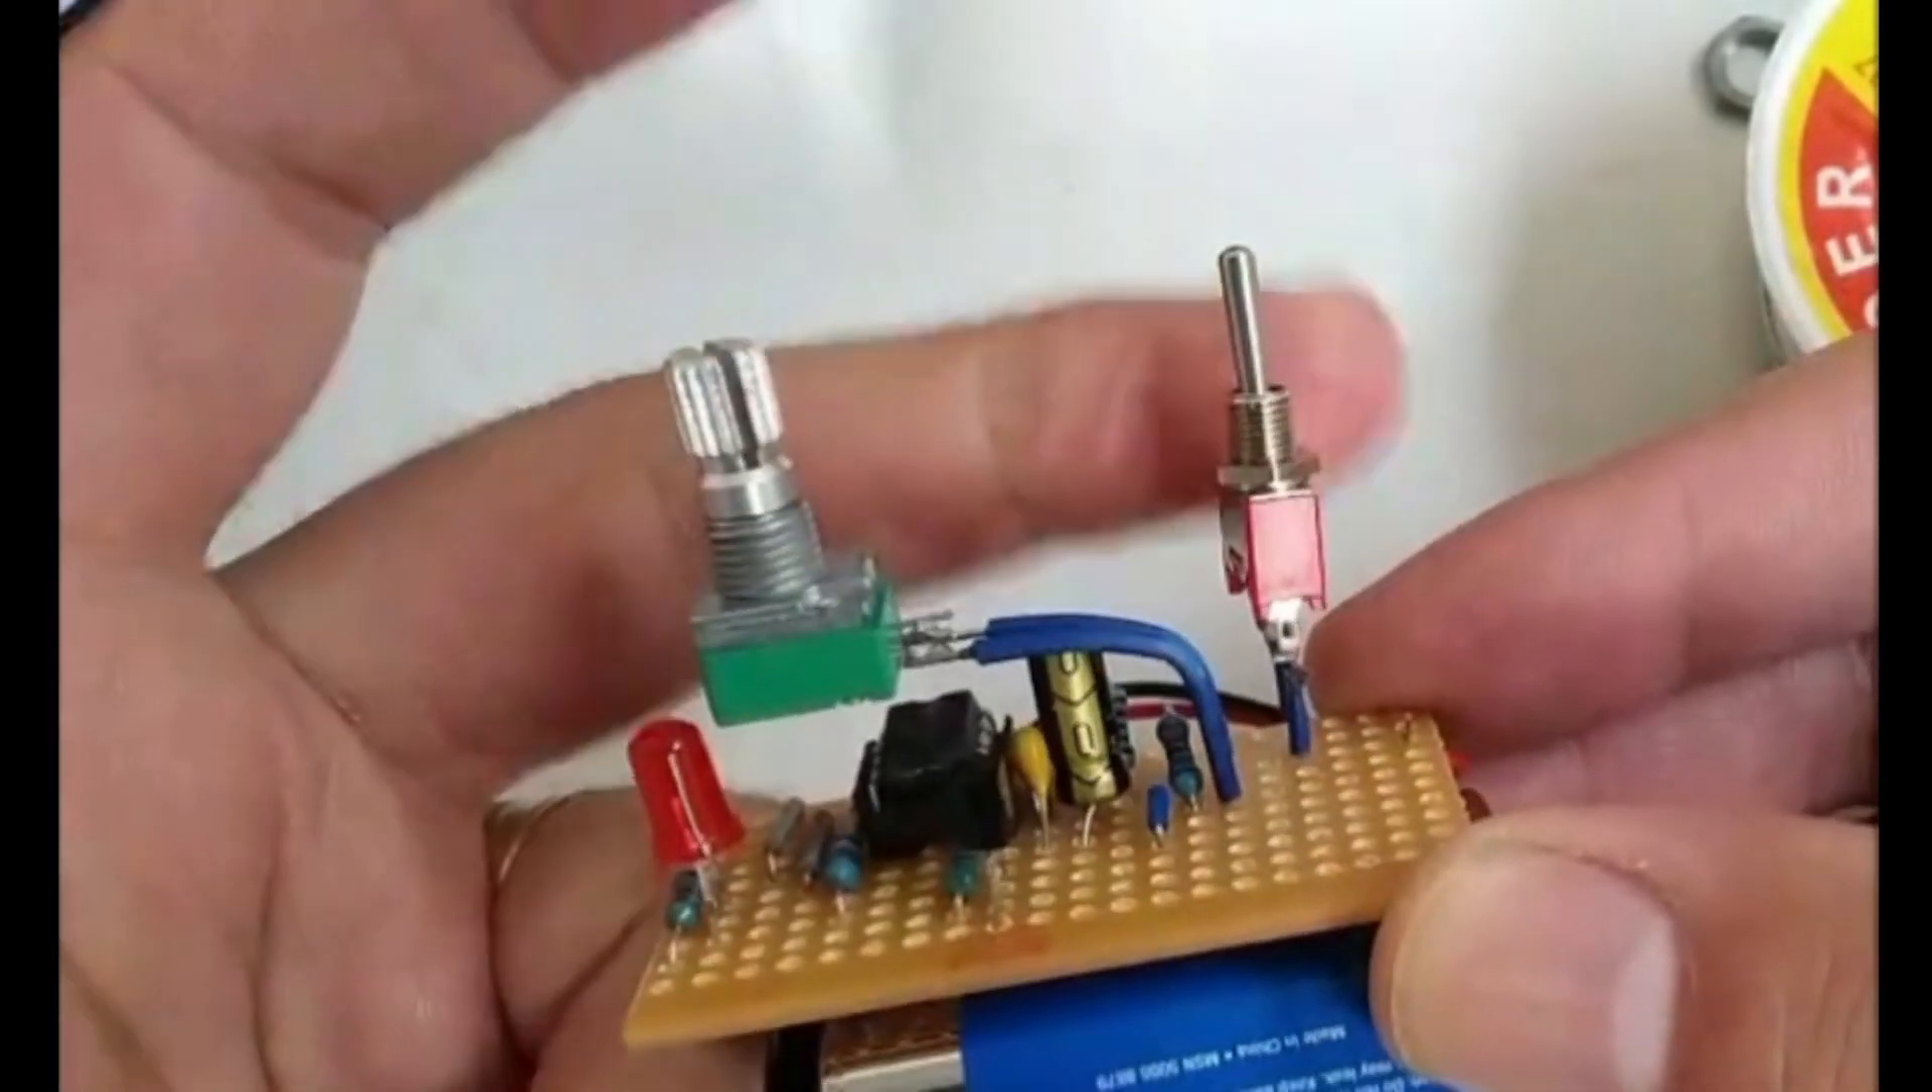I have my variable resistor and I have an on and off switch. I have raised them because I am going to insert this into a container and that will be on the lid of the container.